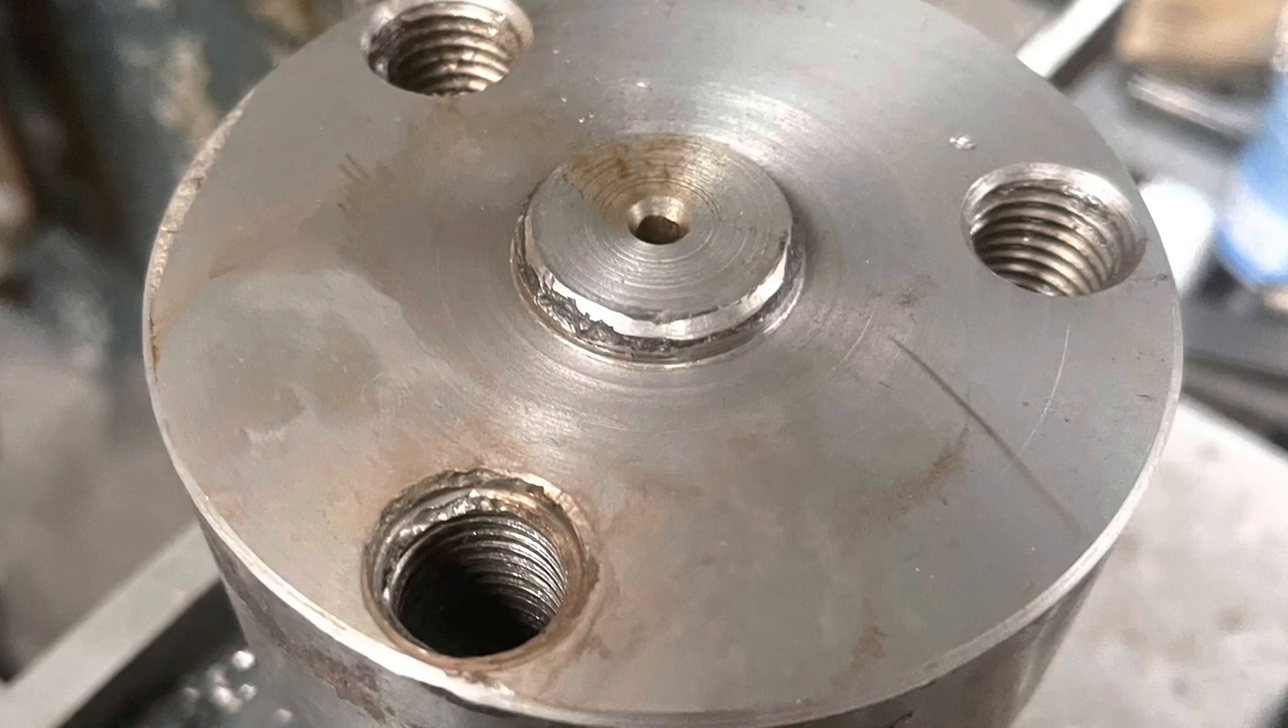And there's the face cleaned up with the bolt removed.